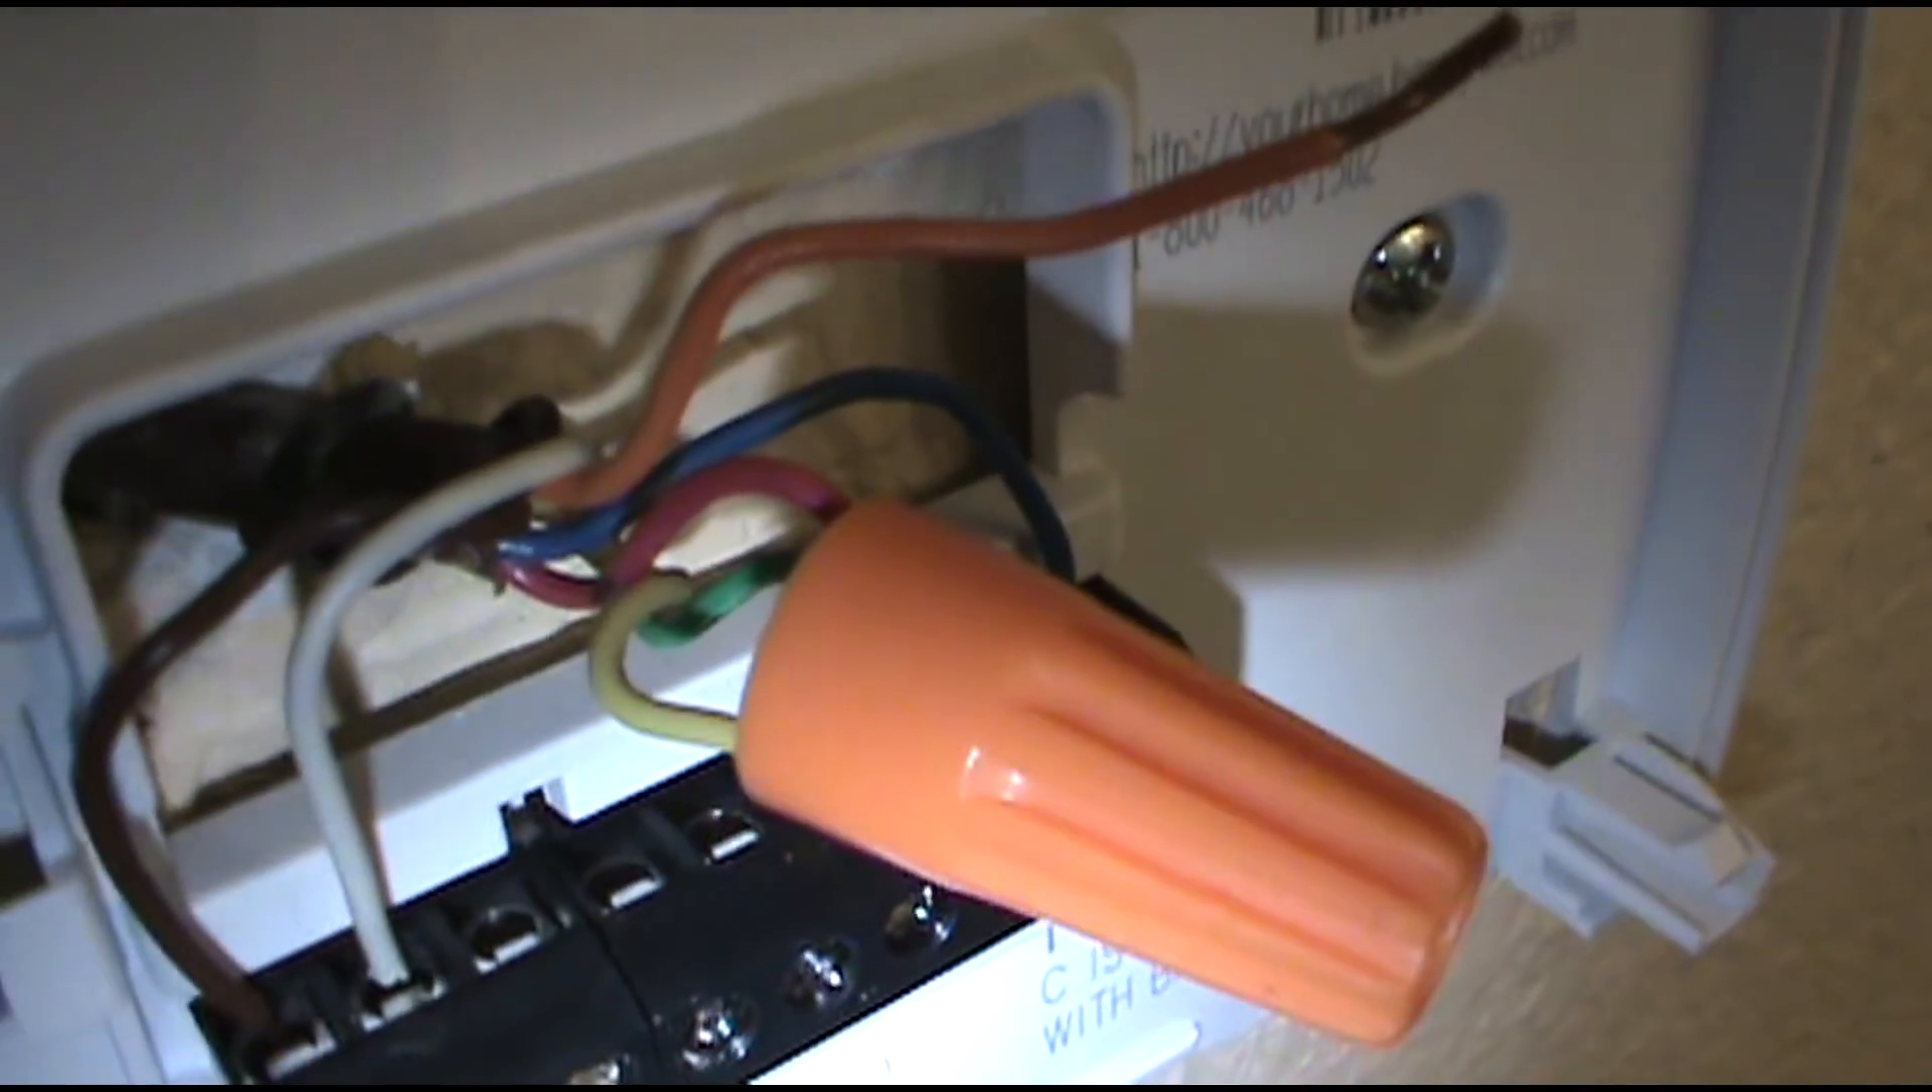Alright, now I've got red, green, and yellow wire nutted.